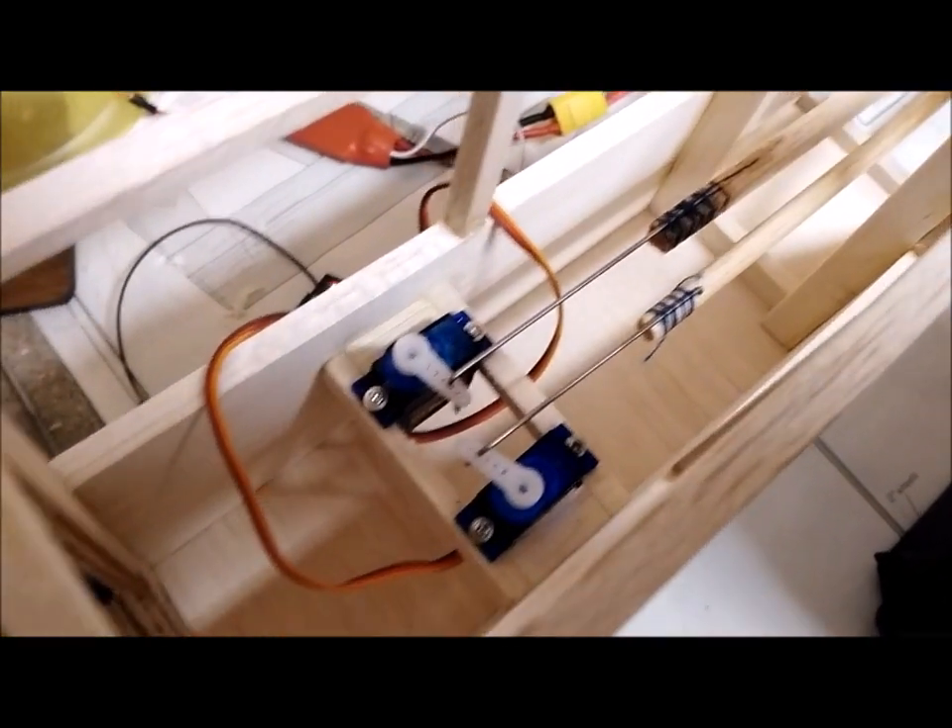Now I have both servos screwed in to the cross beams and I have inserted the push rods.